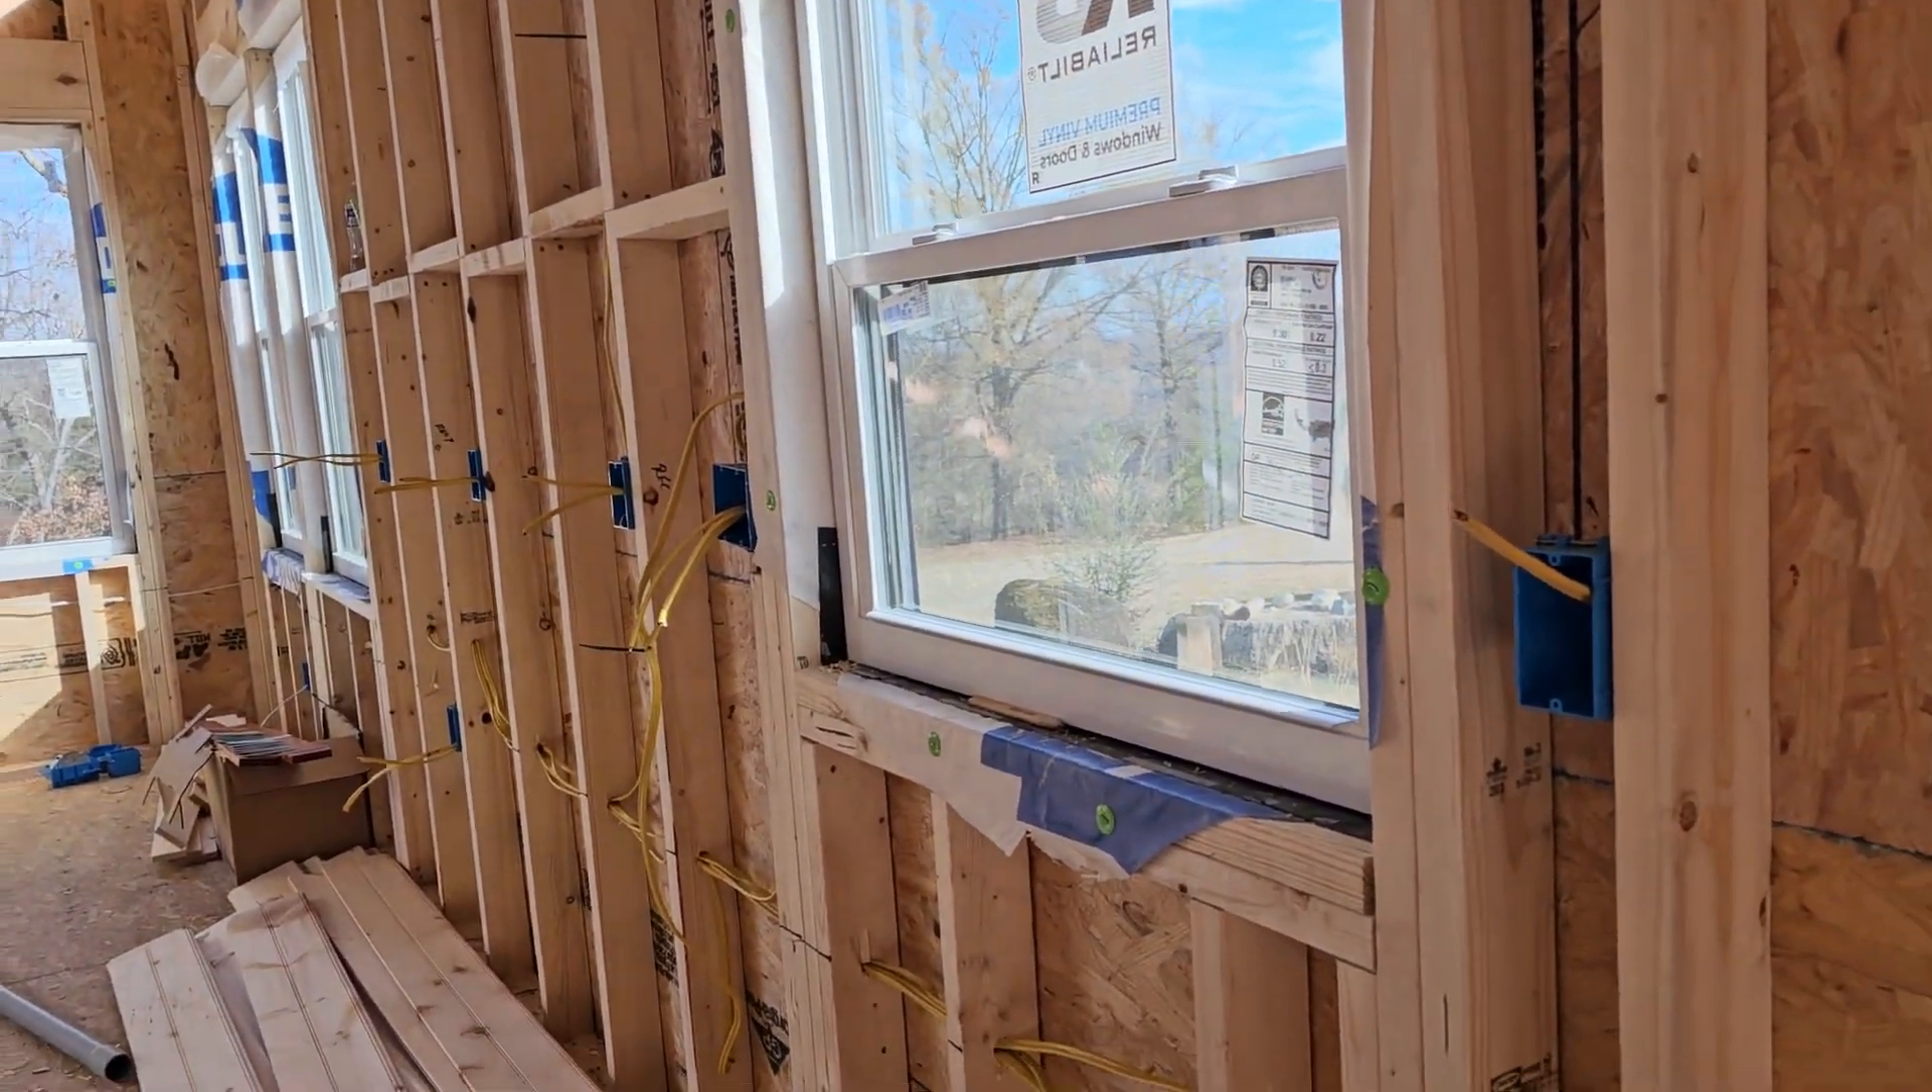So we got all our electrical wires put in.